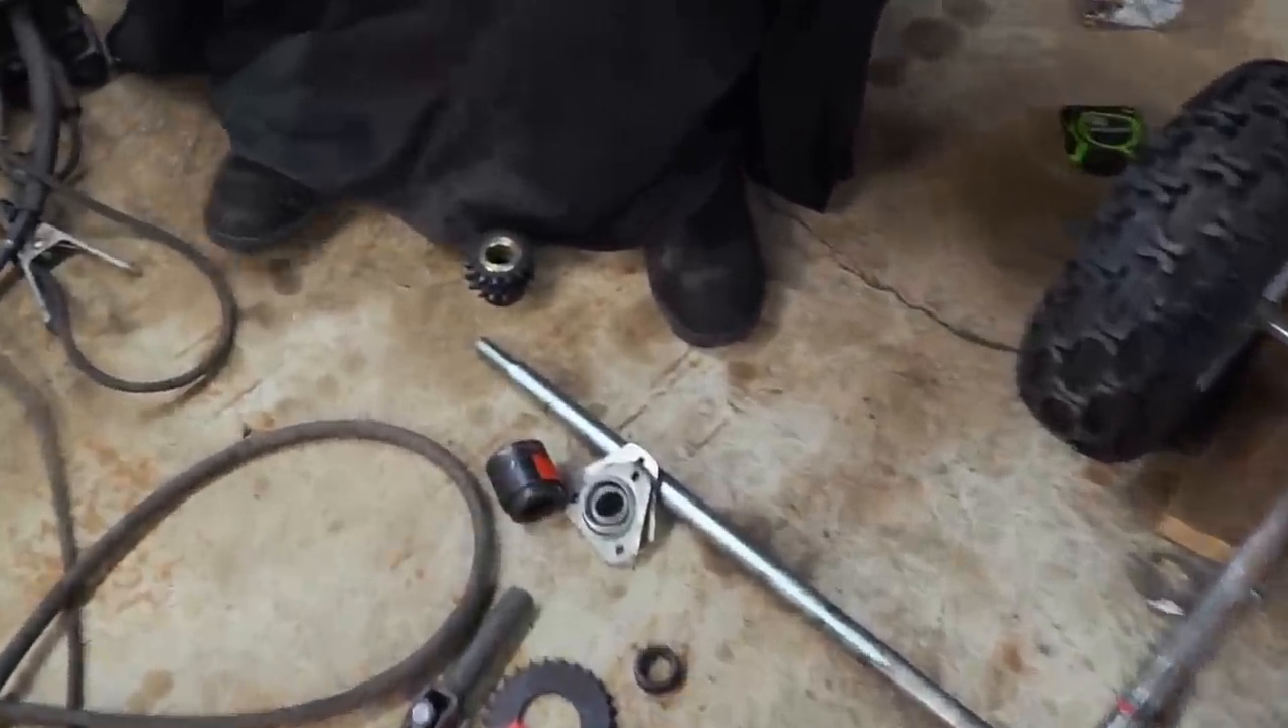So we have our main jack shaft disassembled.